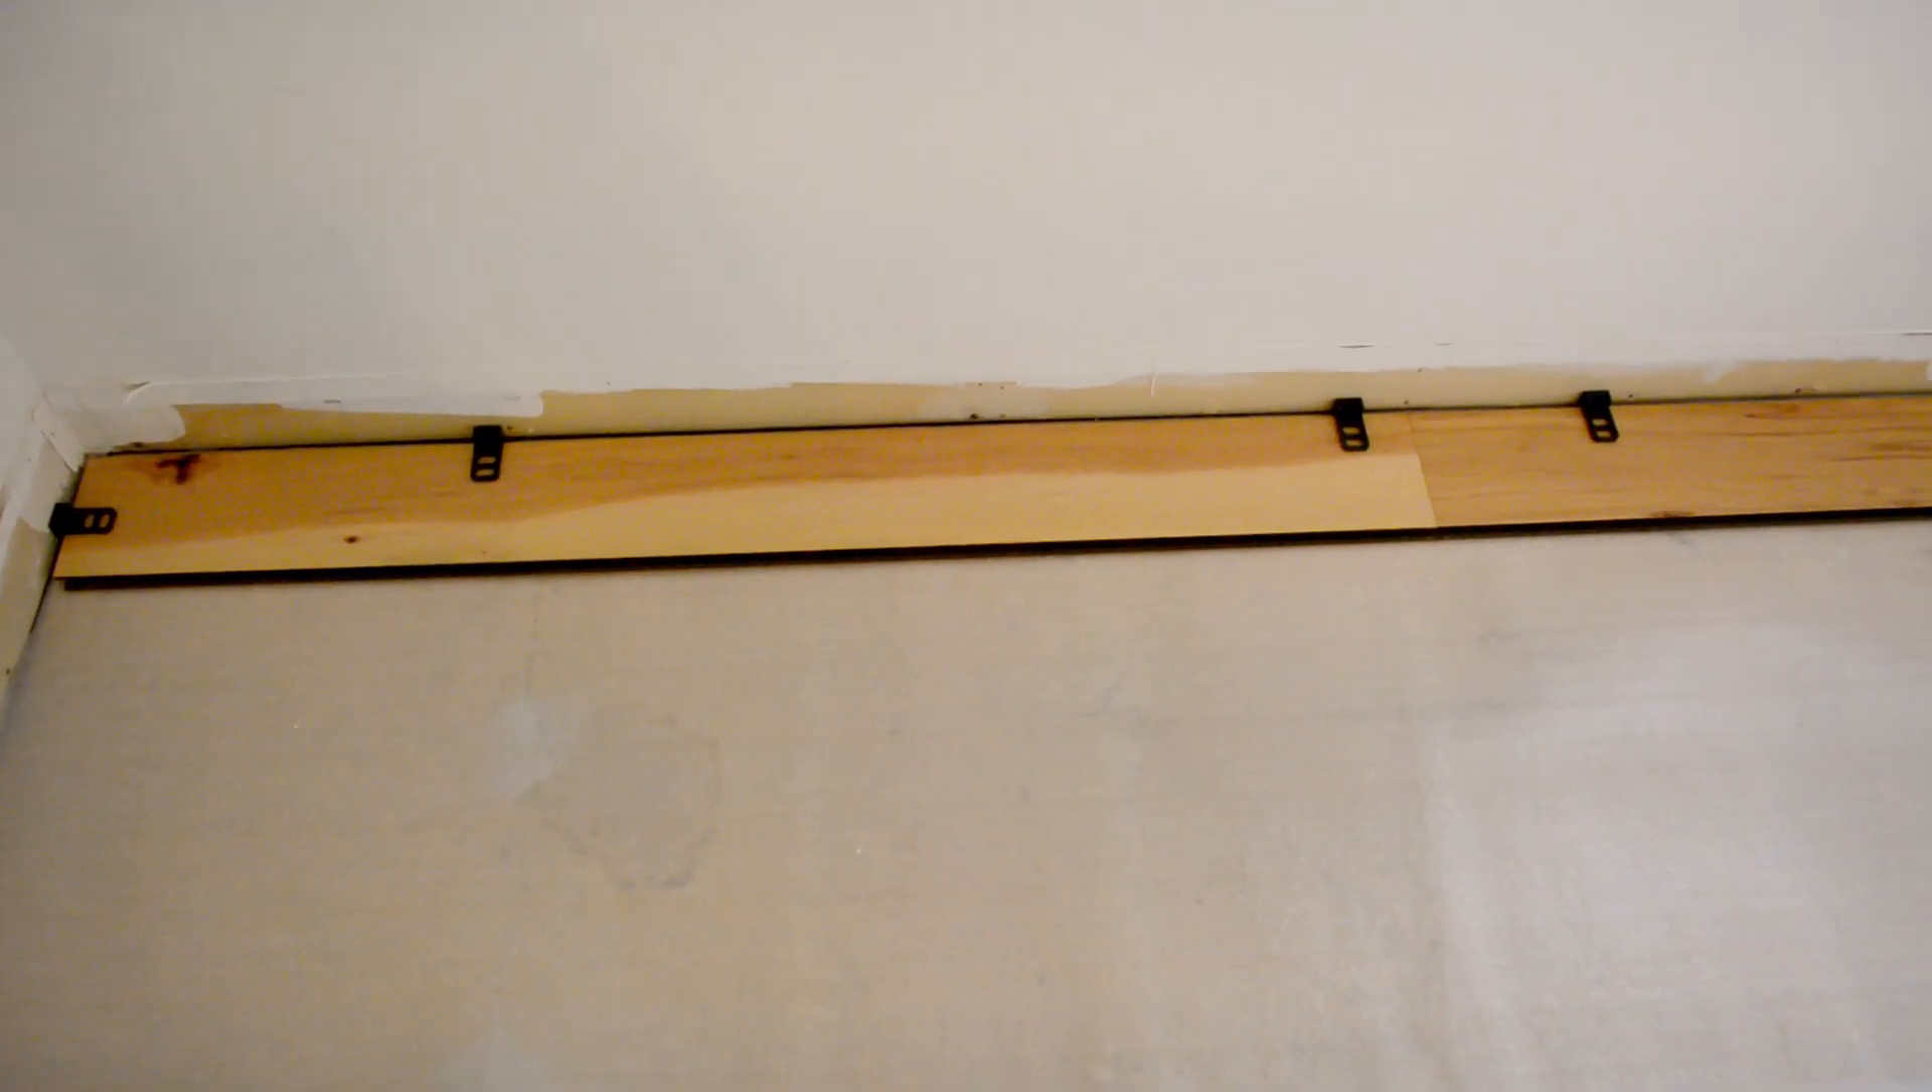So I got the first row down here.